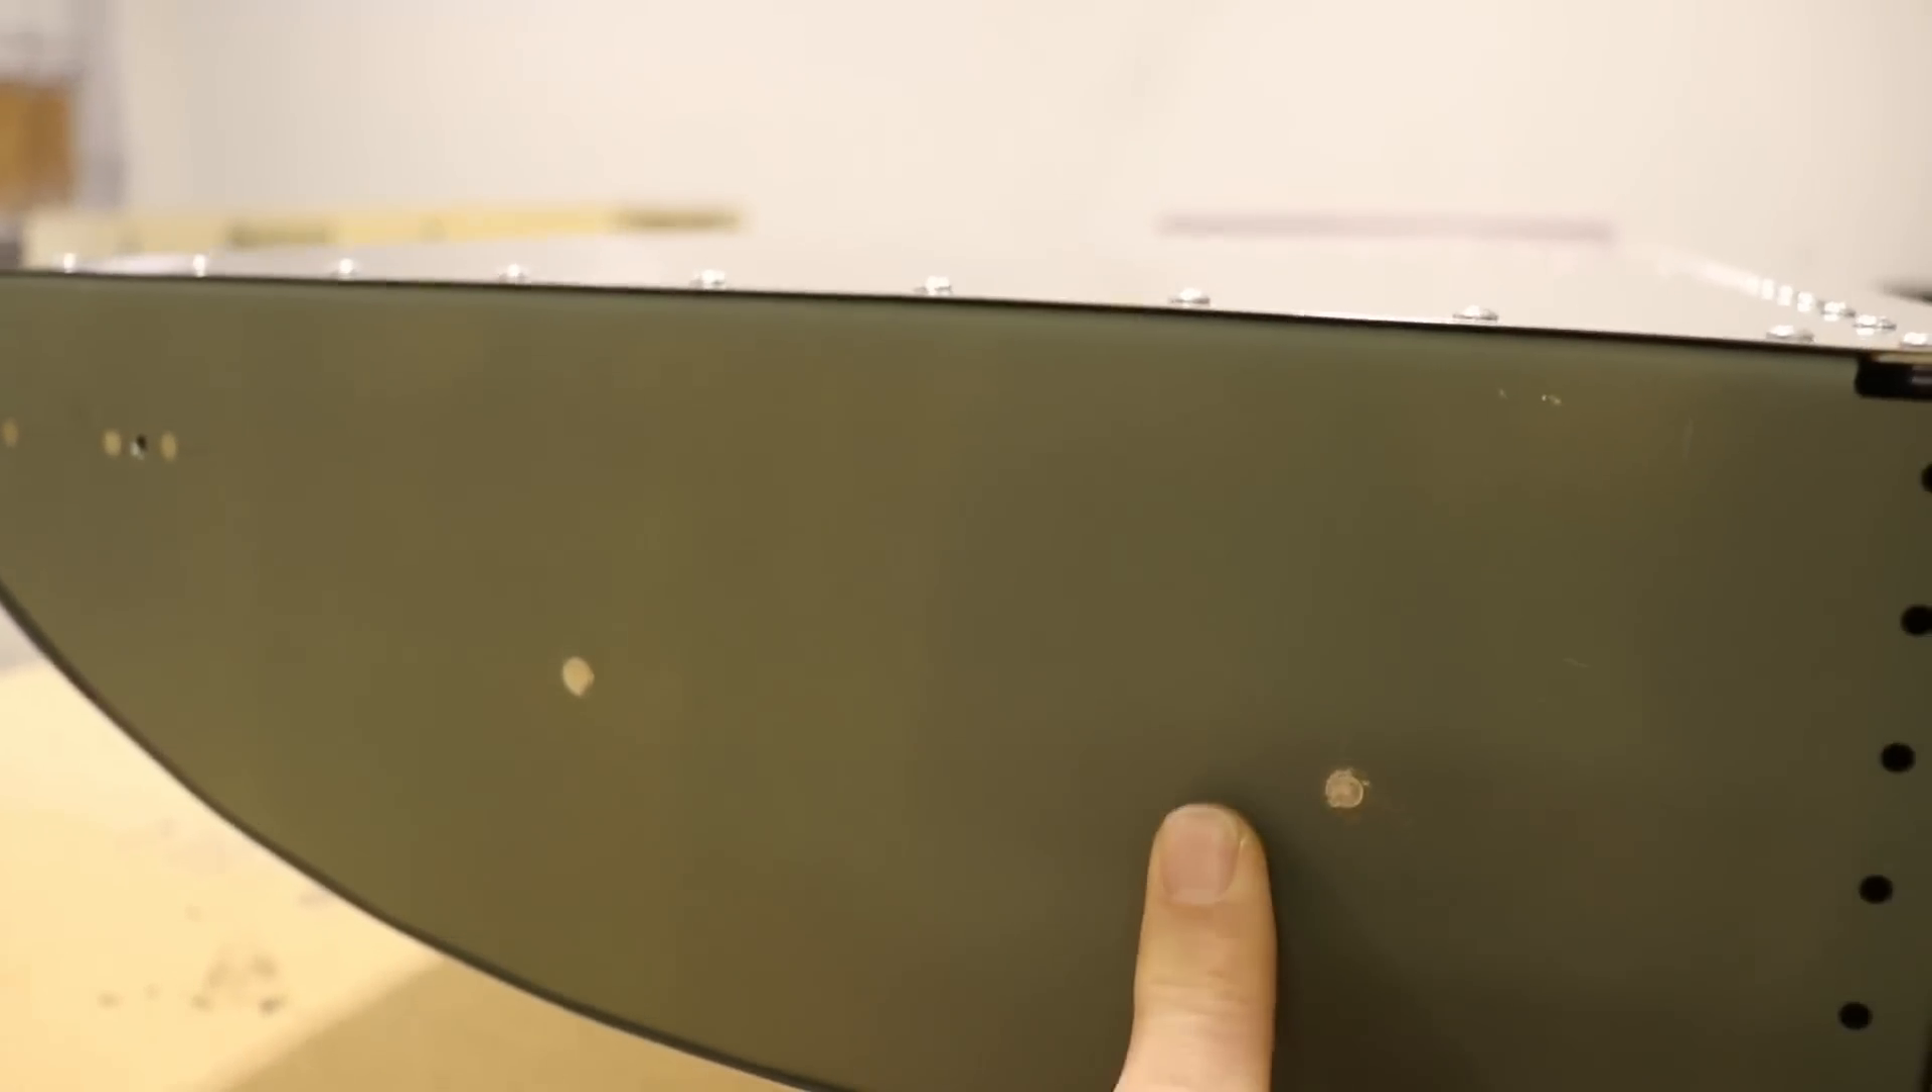And you can see the two rivets I put in here just to fill those tooling holes.